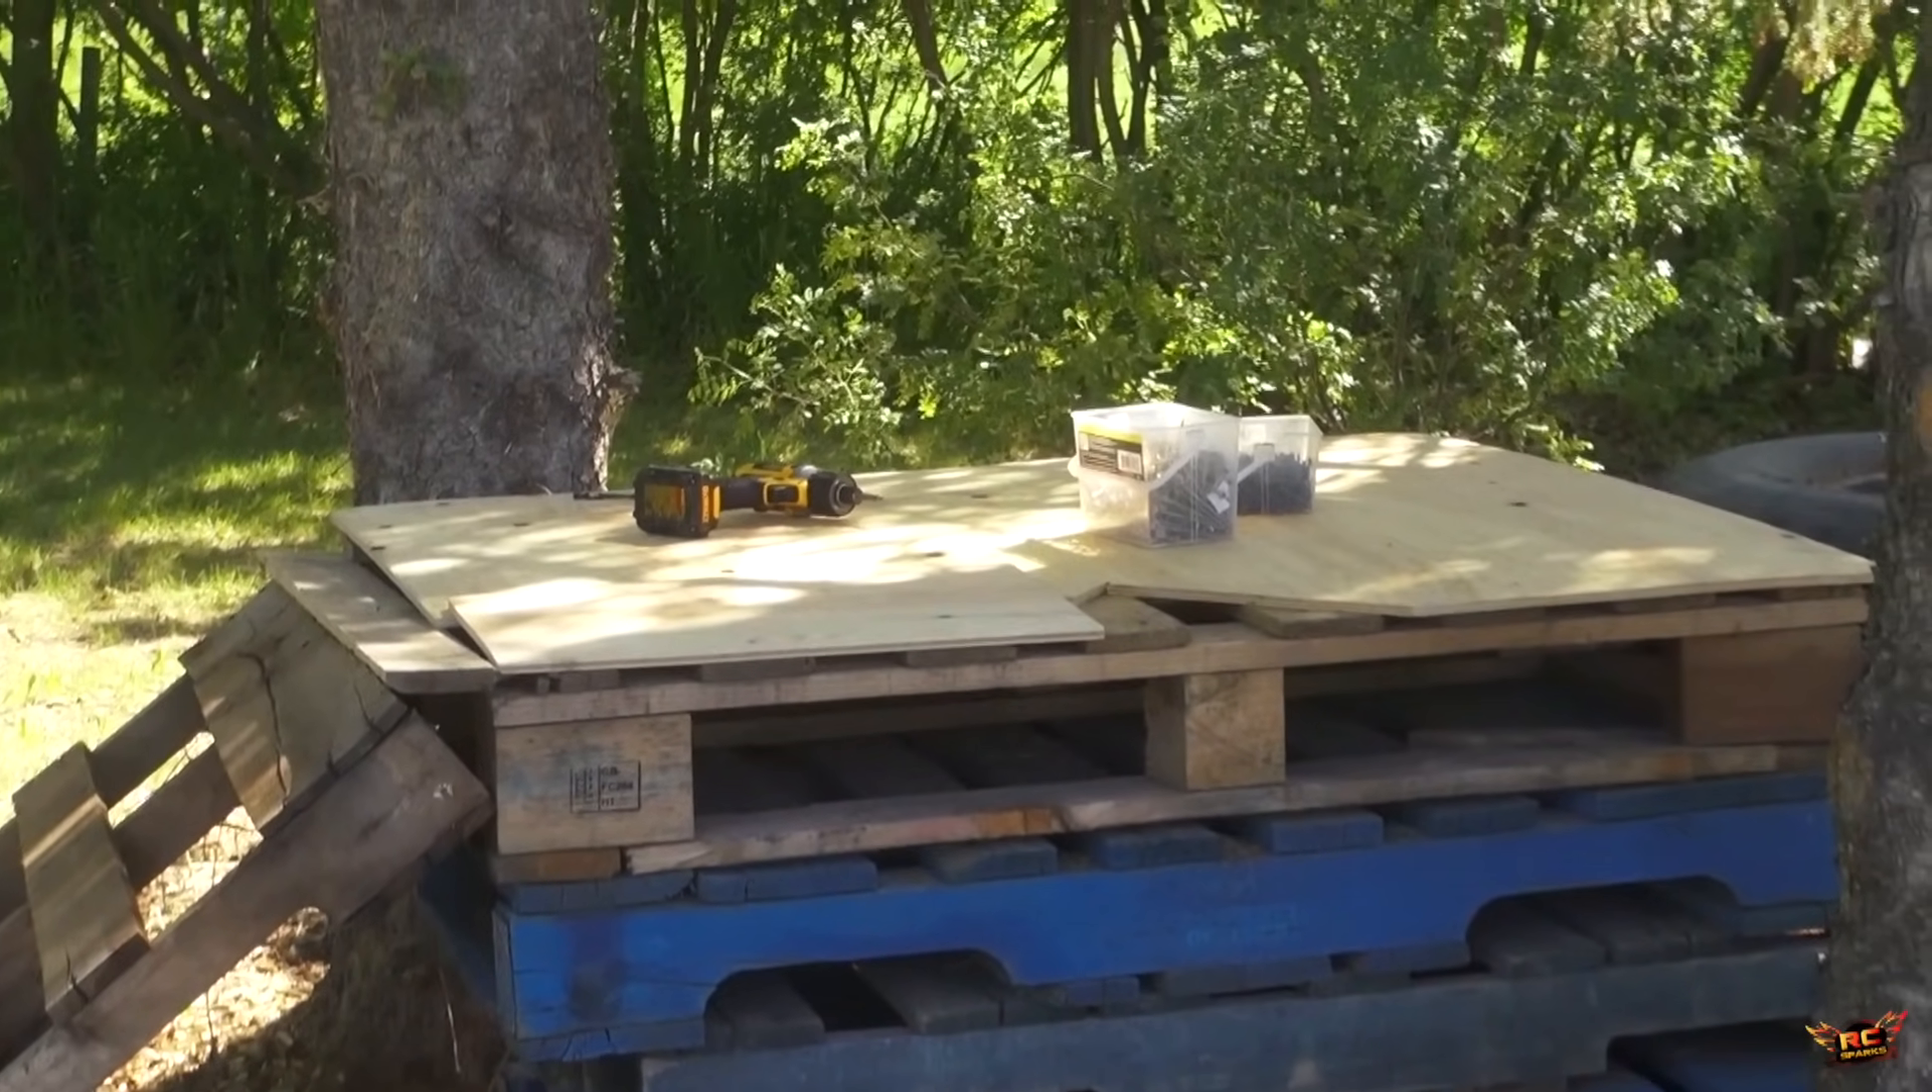Now with that, Chris has gone ahead and put a piece of plywood on top.